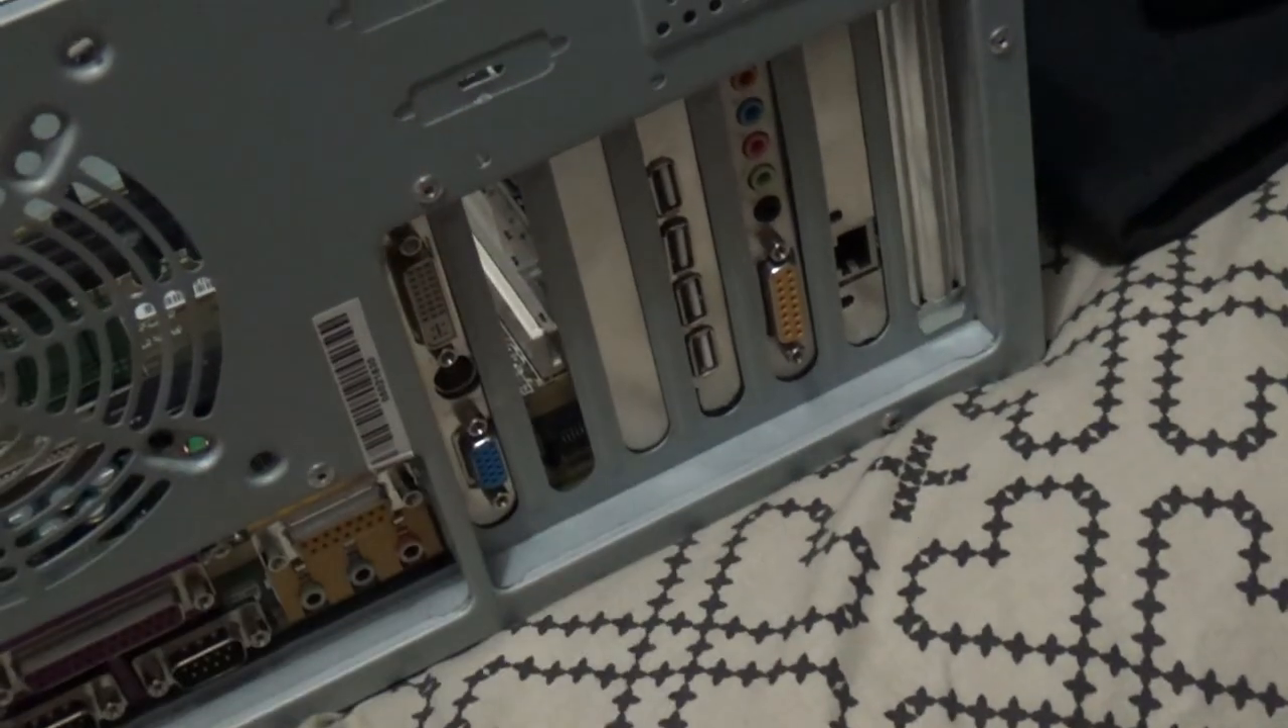So, all the cards are in, and I'll just give you a view over the other side.